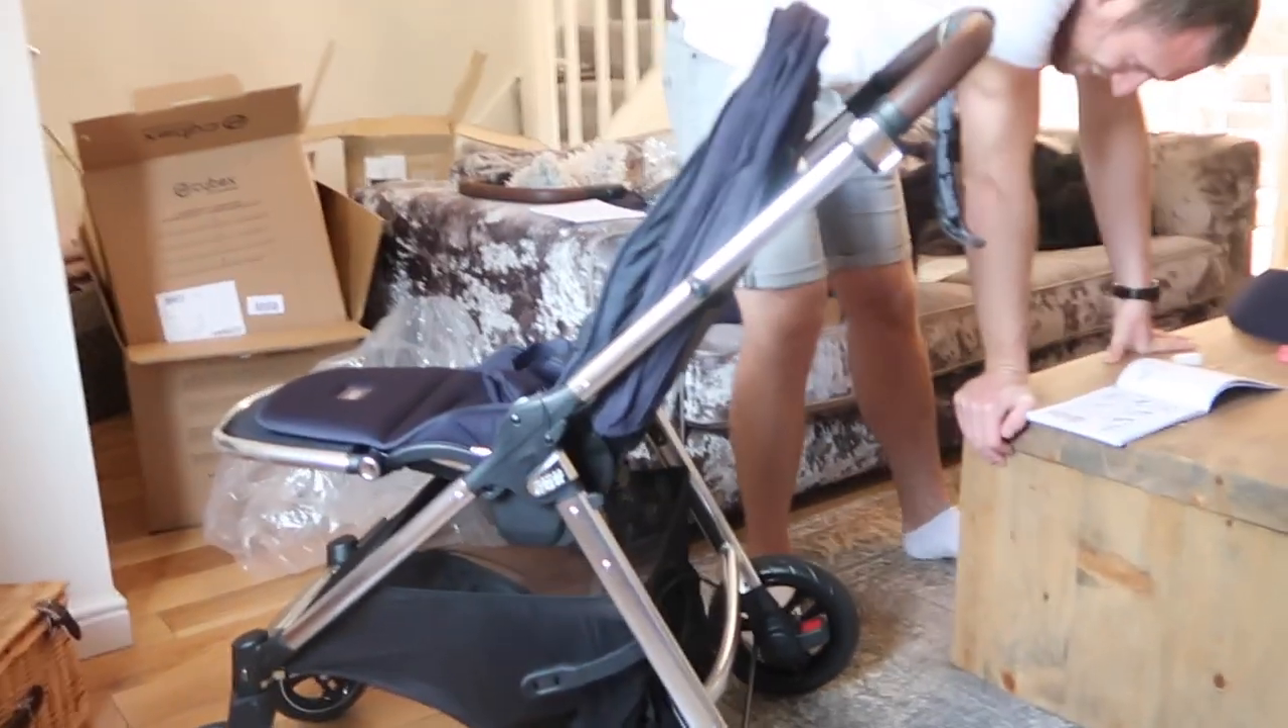So we now have the seat unit up.